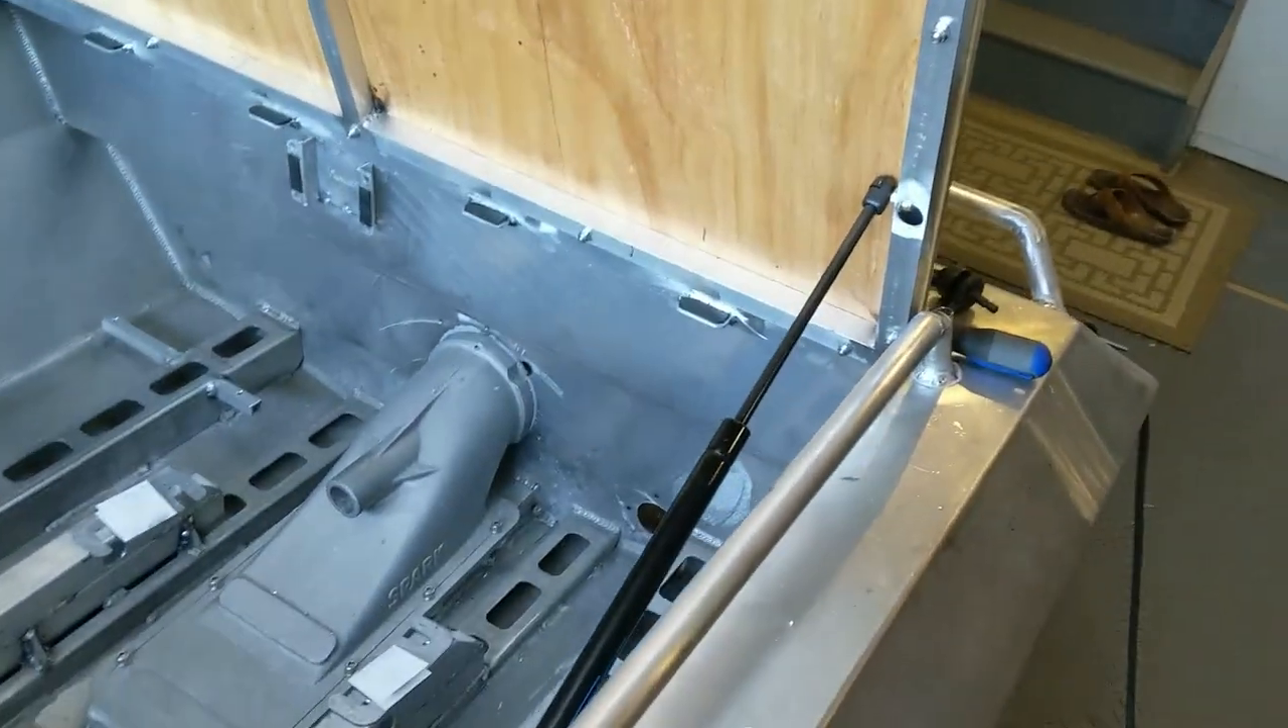Well, I got the pneumatic cylinder installed. Turned out nice.